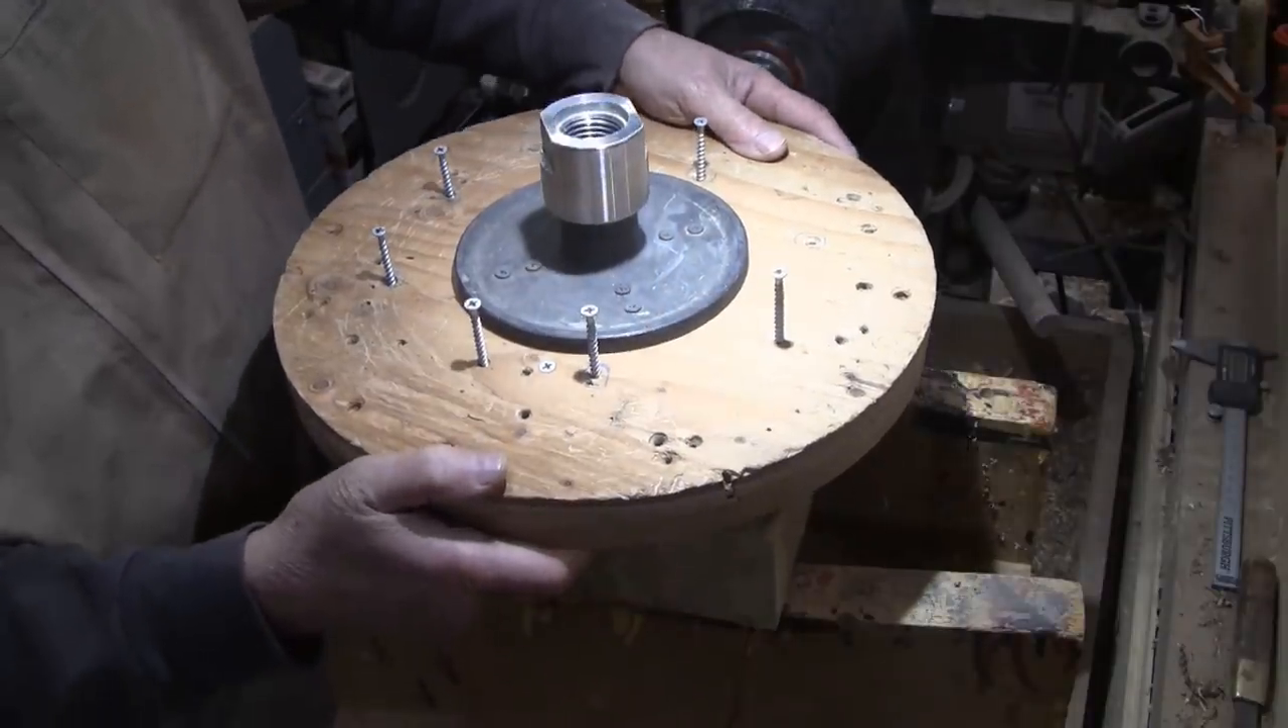I've got the screws backed out.